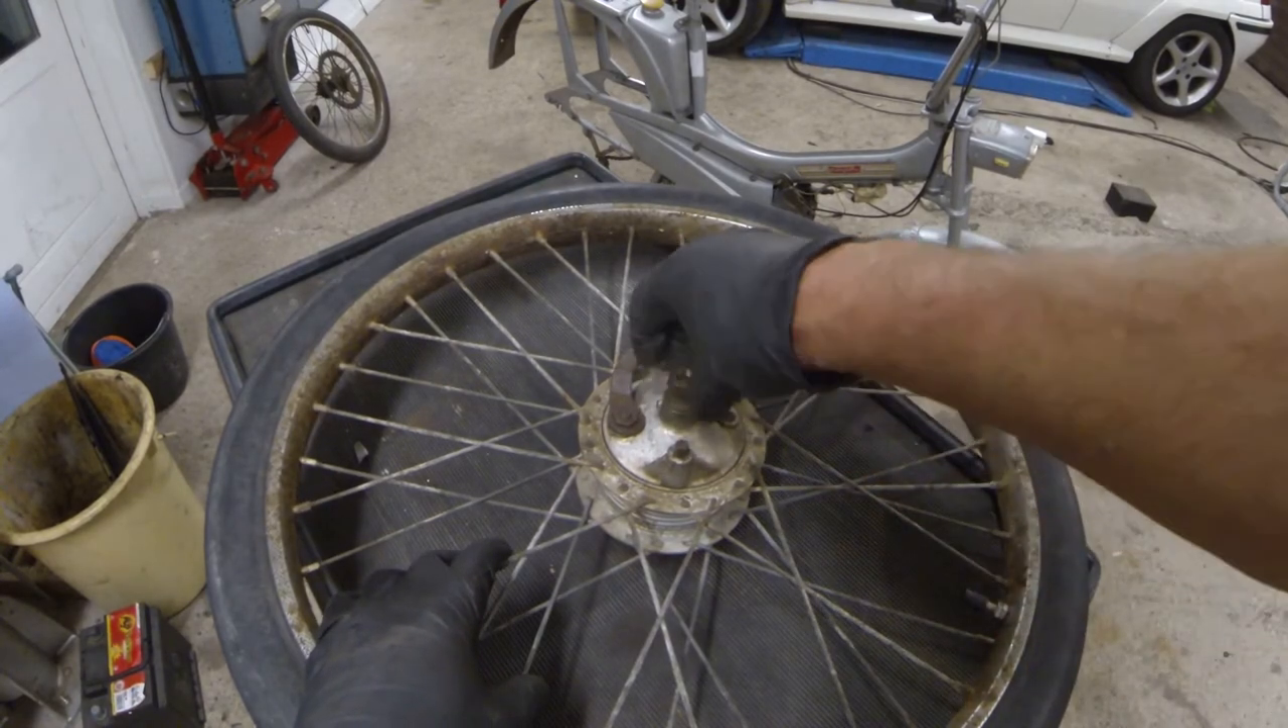So this is the front wheel, which is off the moped now.